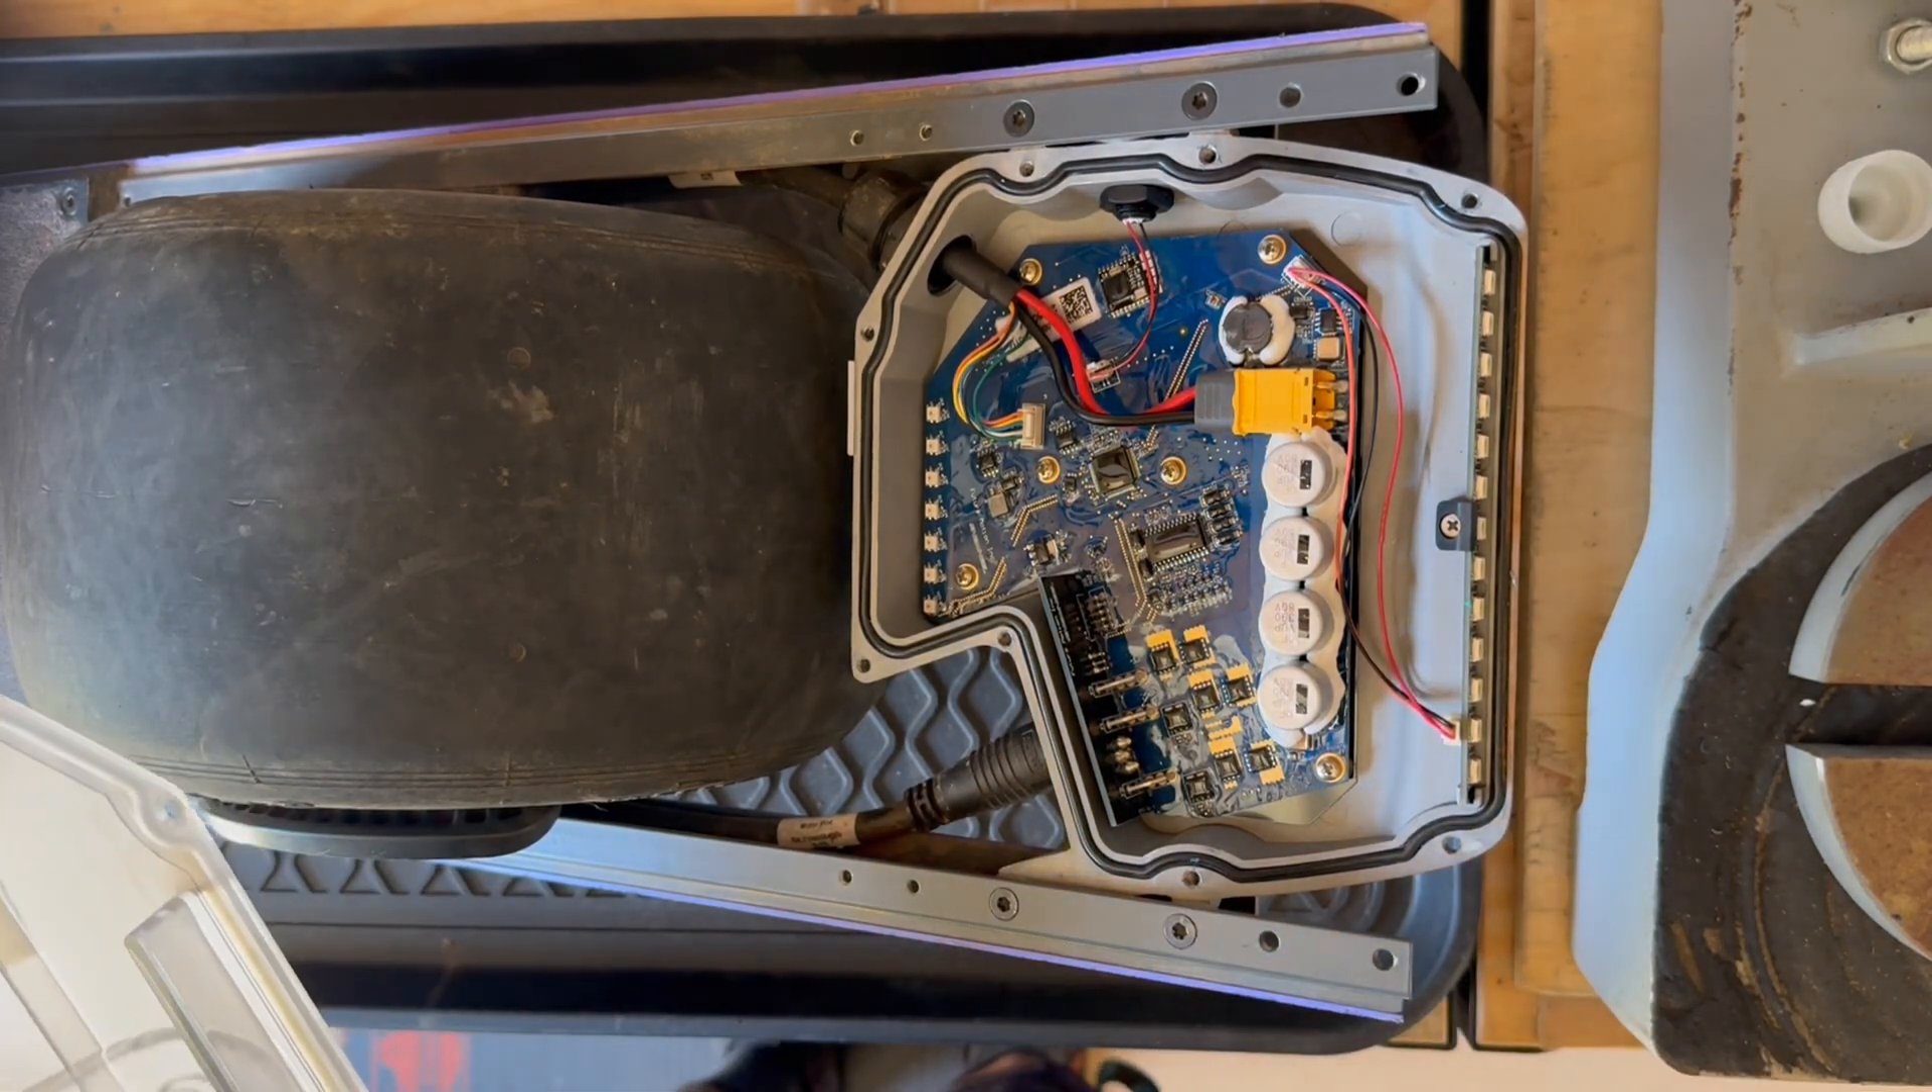The gasket is still seated.